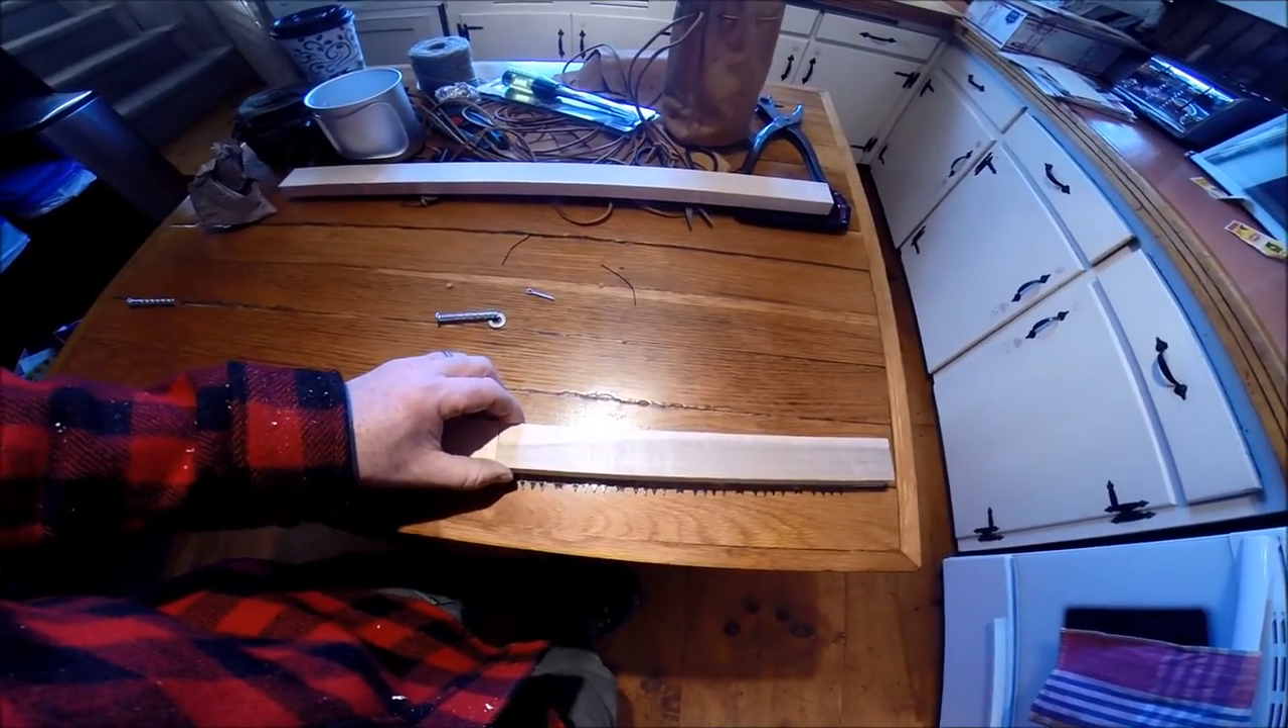As you can see the blade is sticking out.